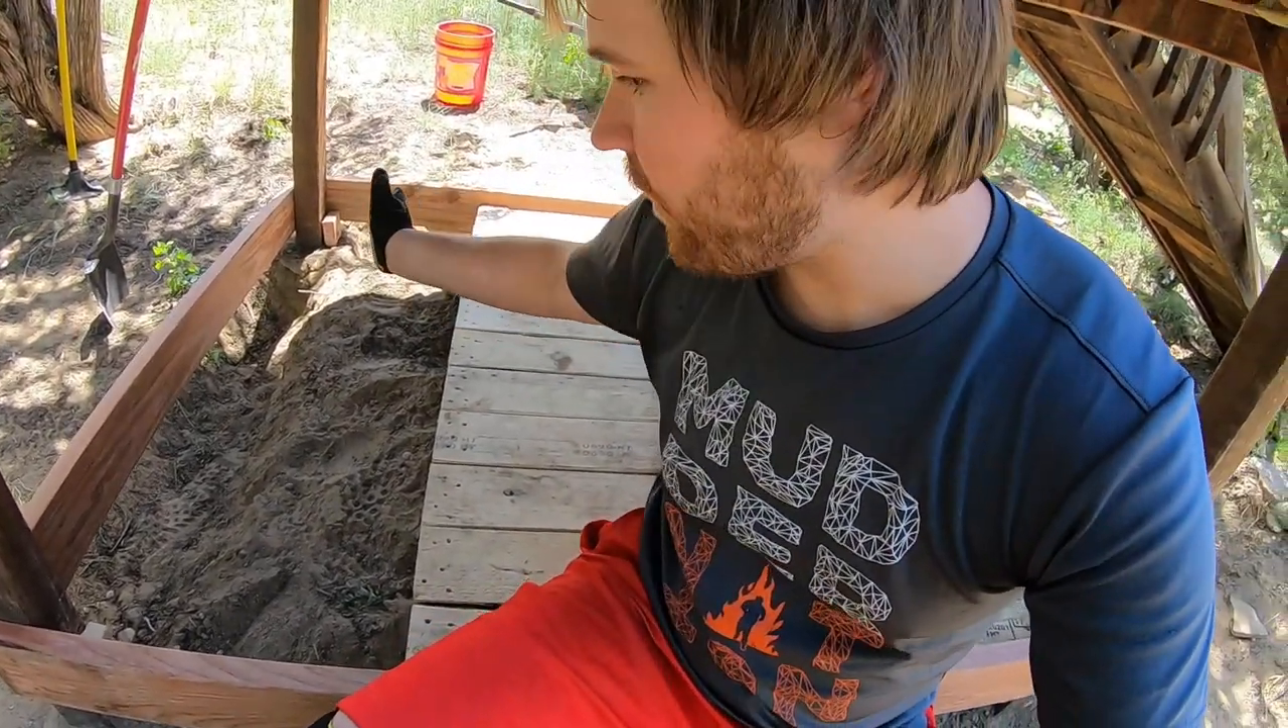I didn't account for the pallet not being wide enough to completely fill this entire space.